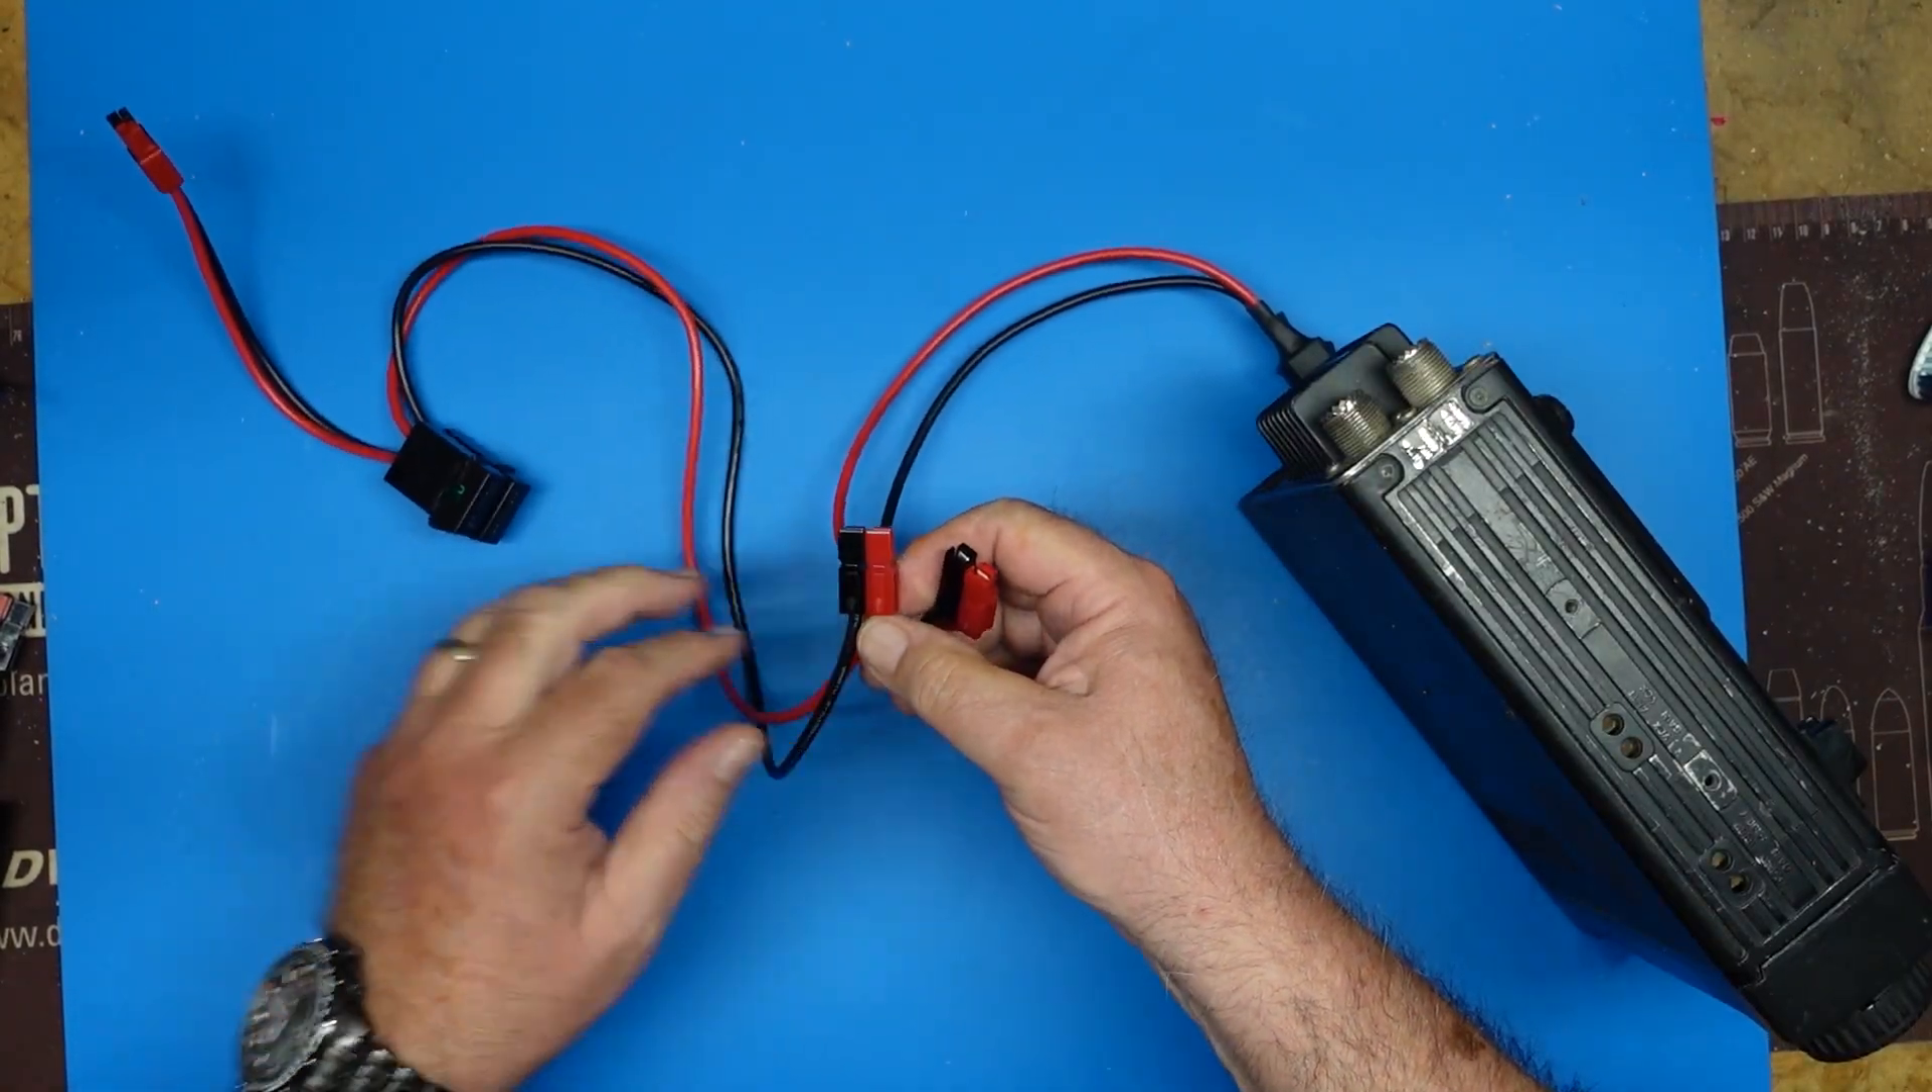Okay, we've got our power poles on.